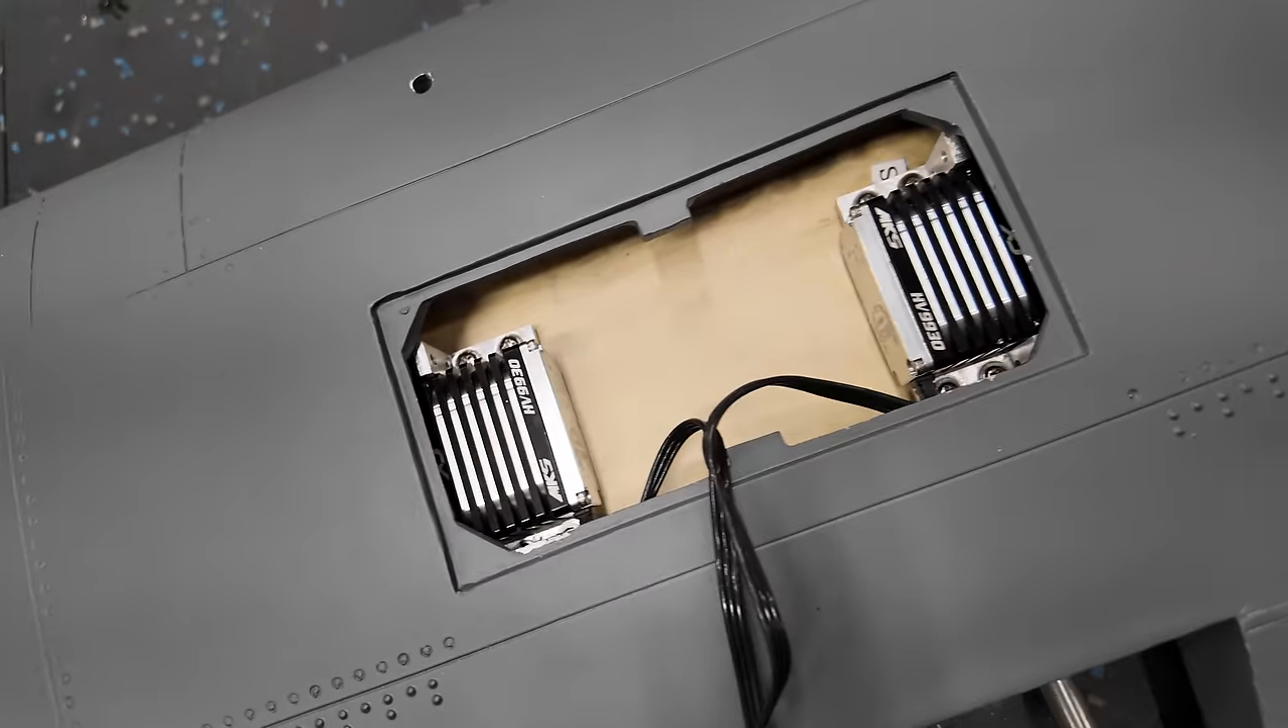Okay so we've got our elevator servos installed in the horizontal stab and we have some rough slots installed.